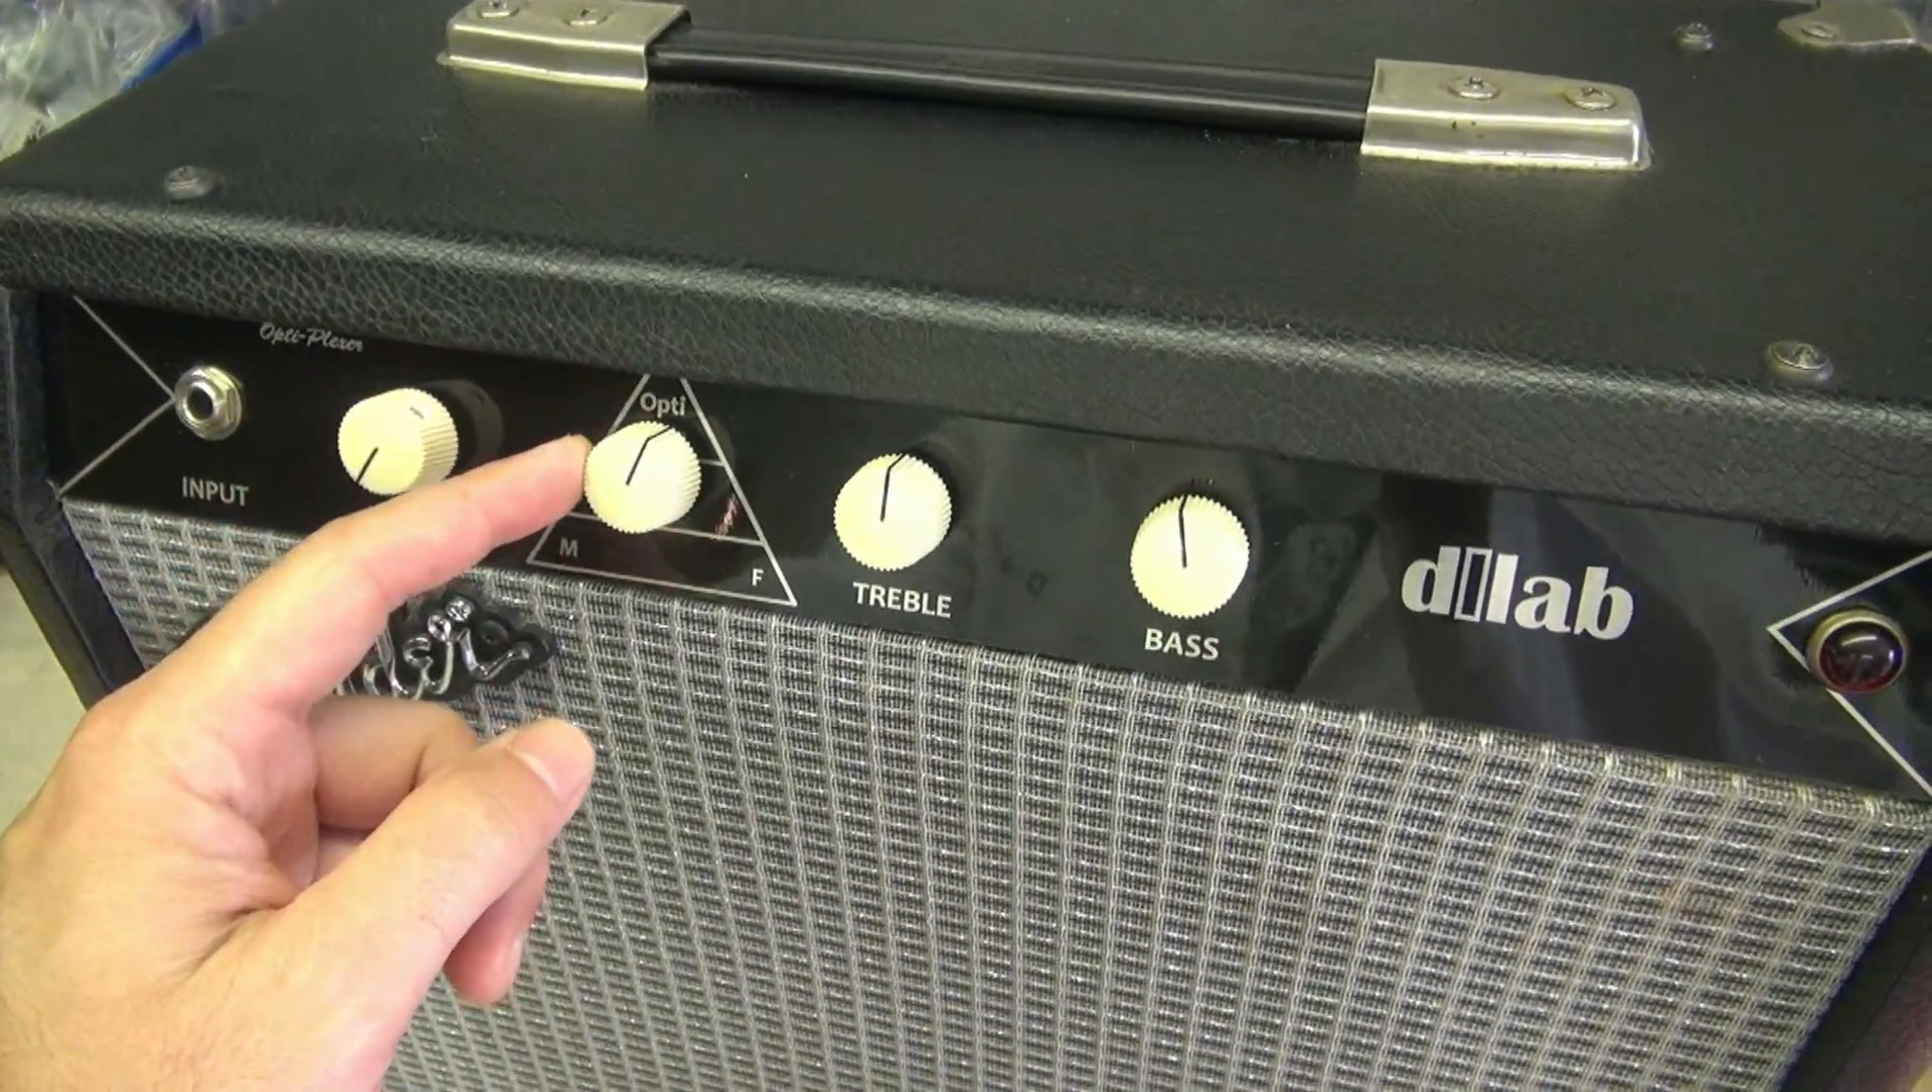As you can see the new control panel is installed.